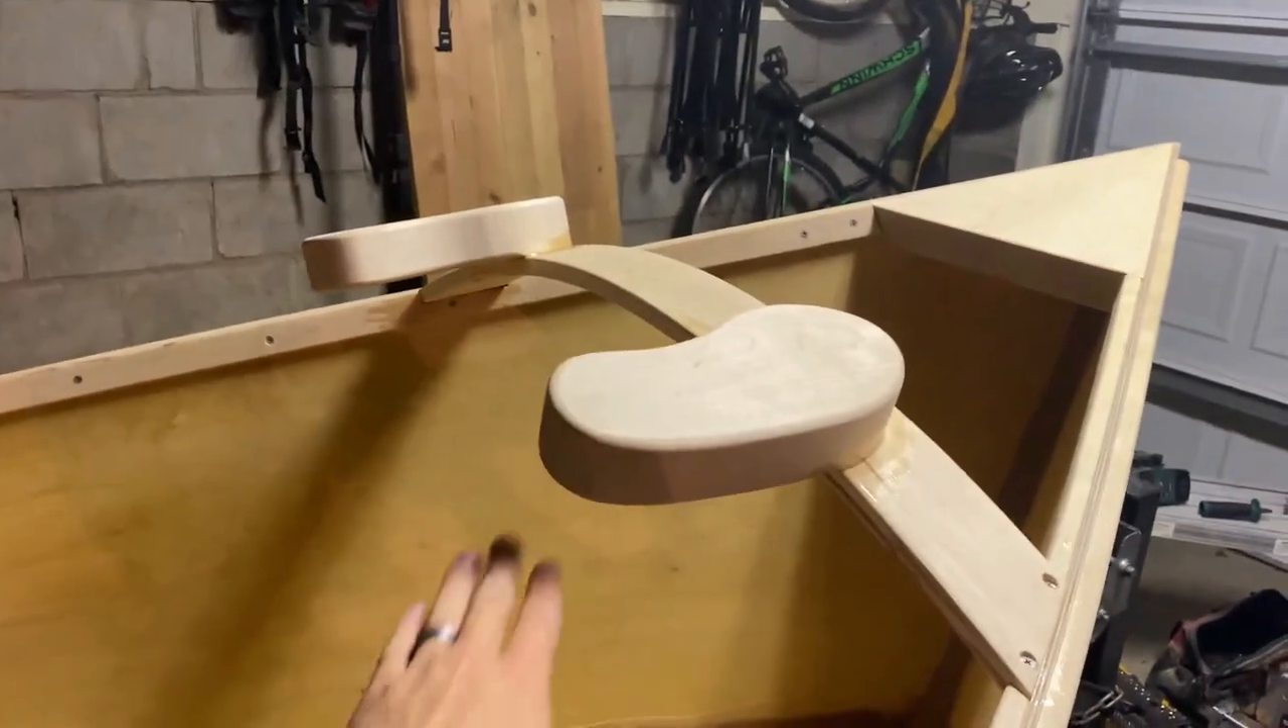So, I got the blocks put on the knee brace.